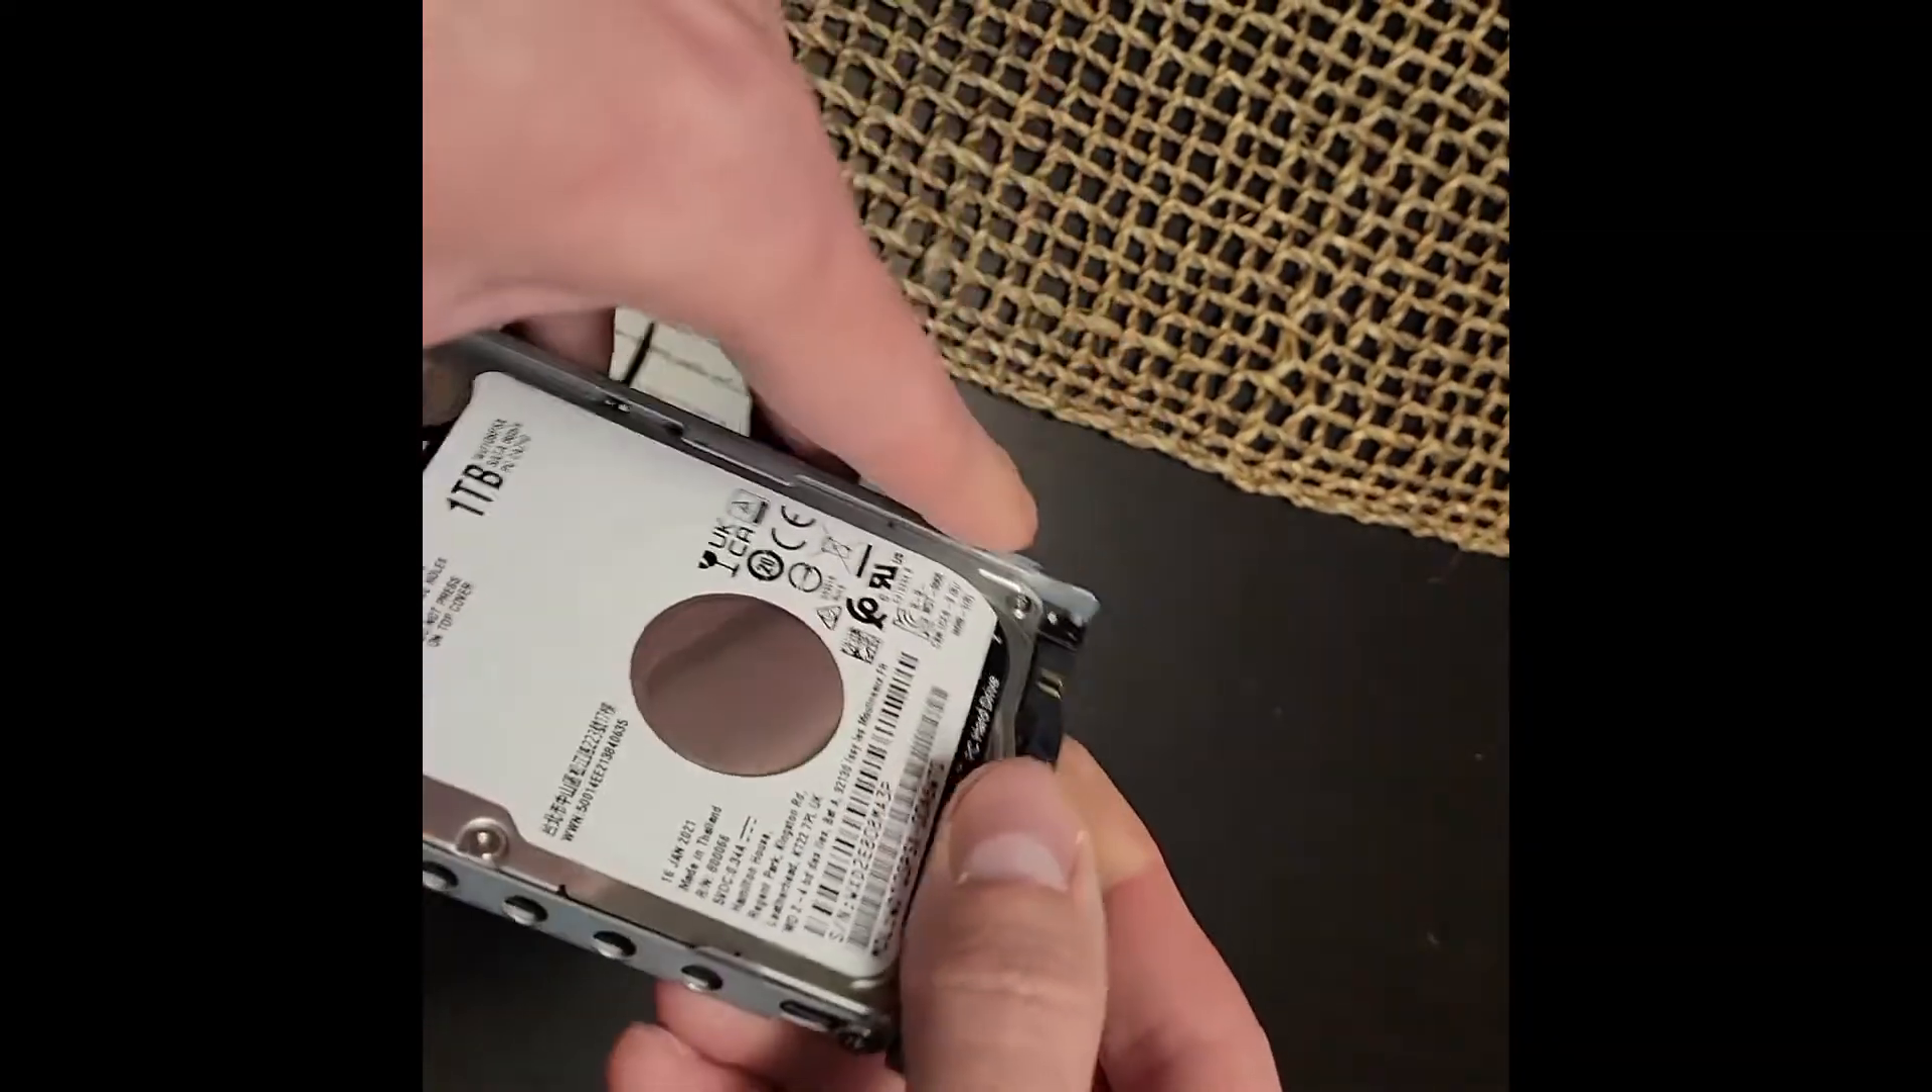So here's the new hard drive inside the tray.